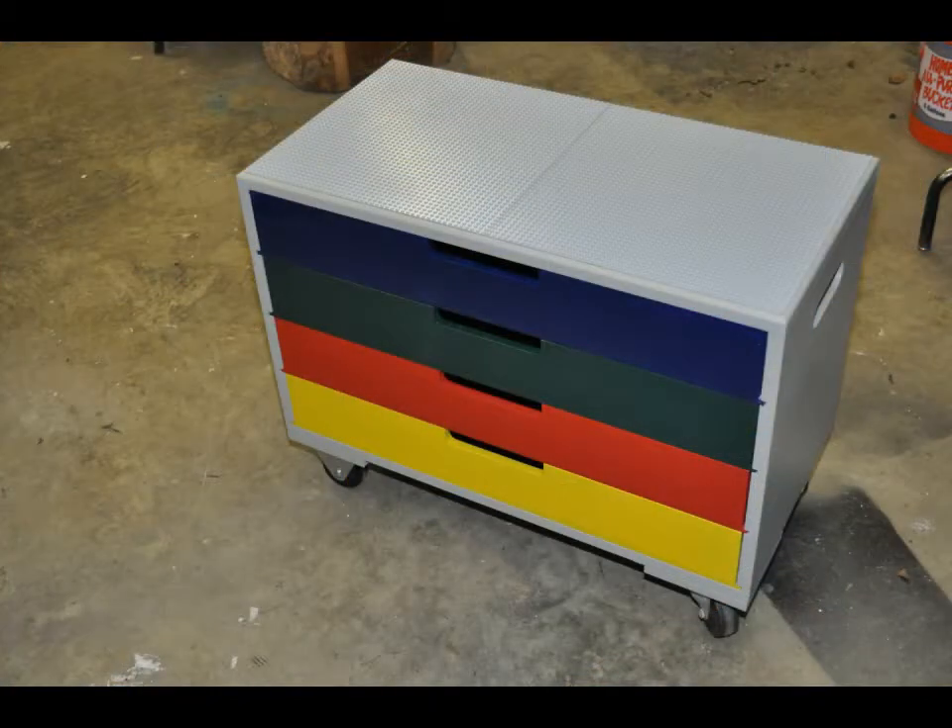We finished off the box with four different colors of a high gloss latex and added some casters to the bottom and Lego sheet to the top.